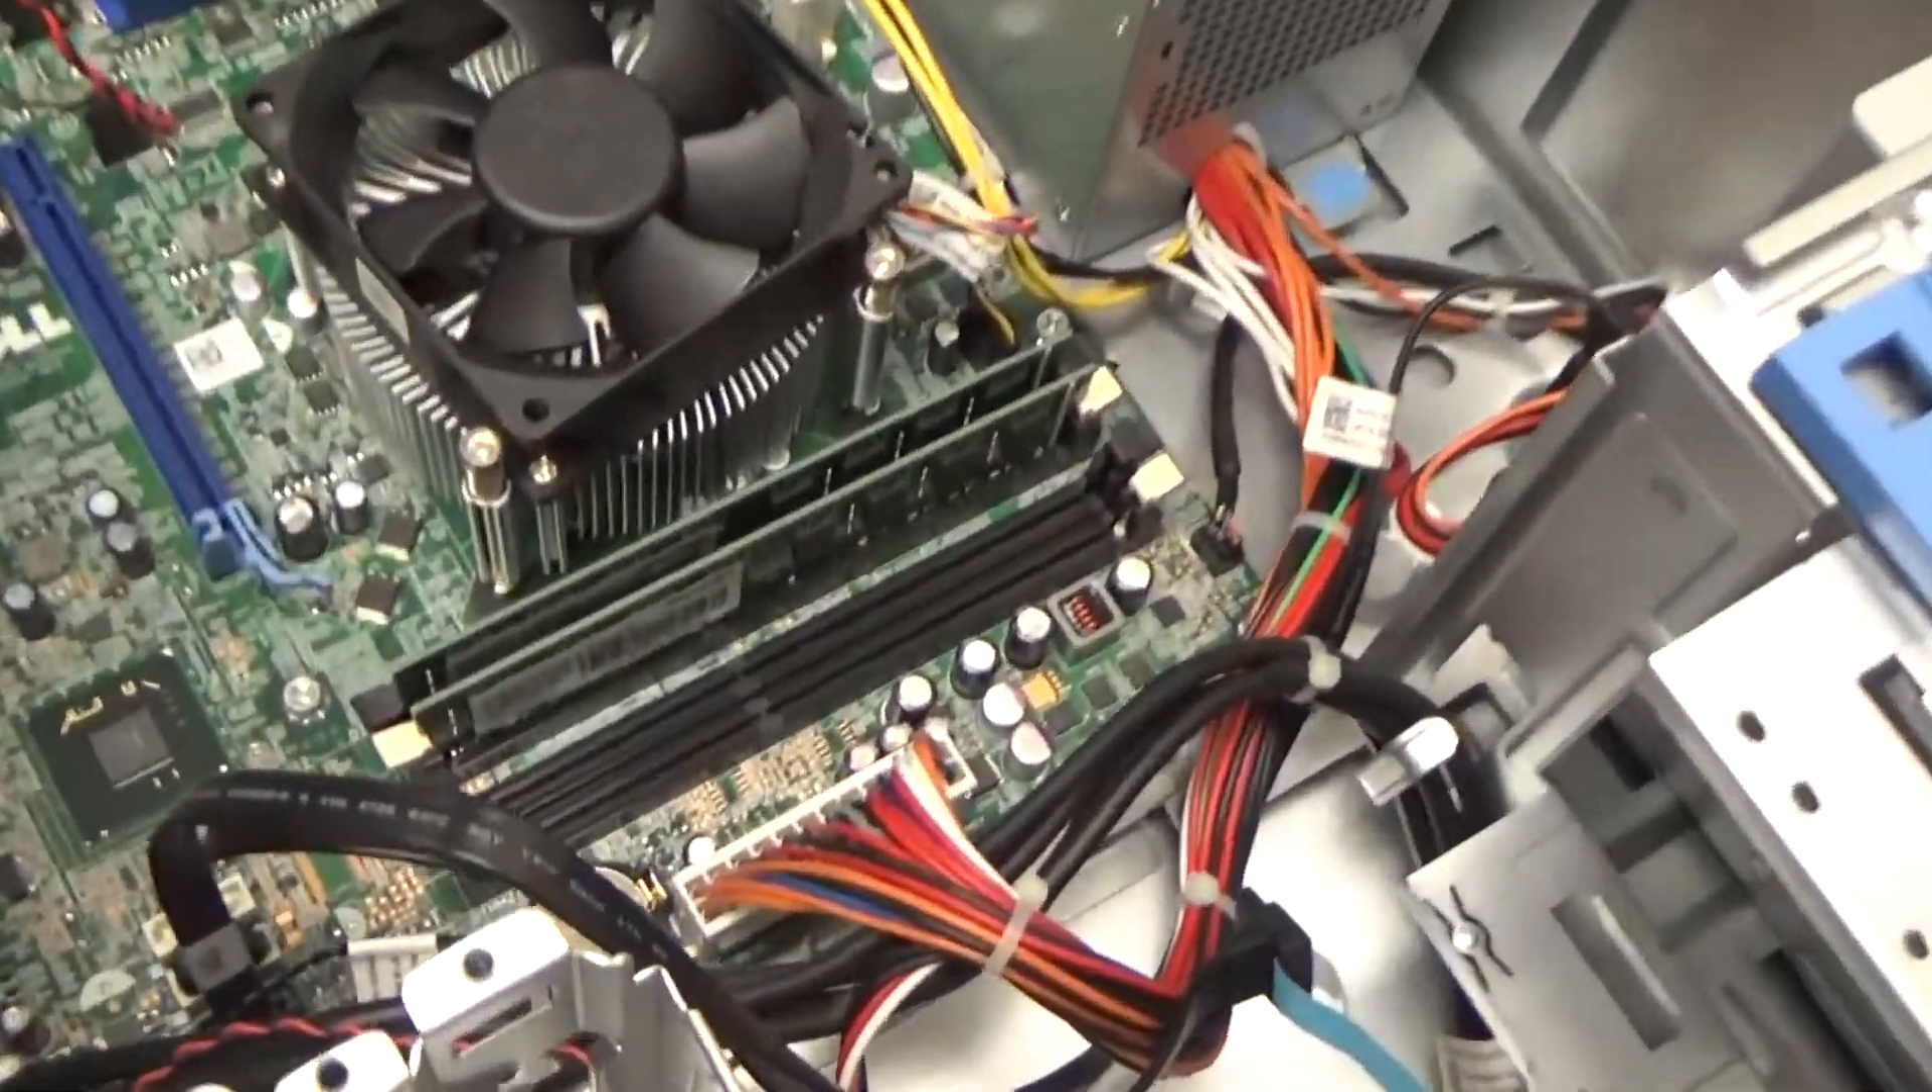We've got our two modules in there.